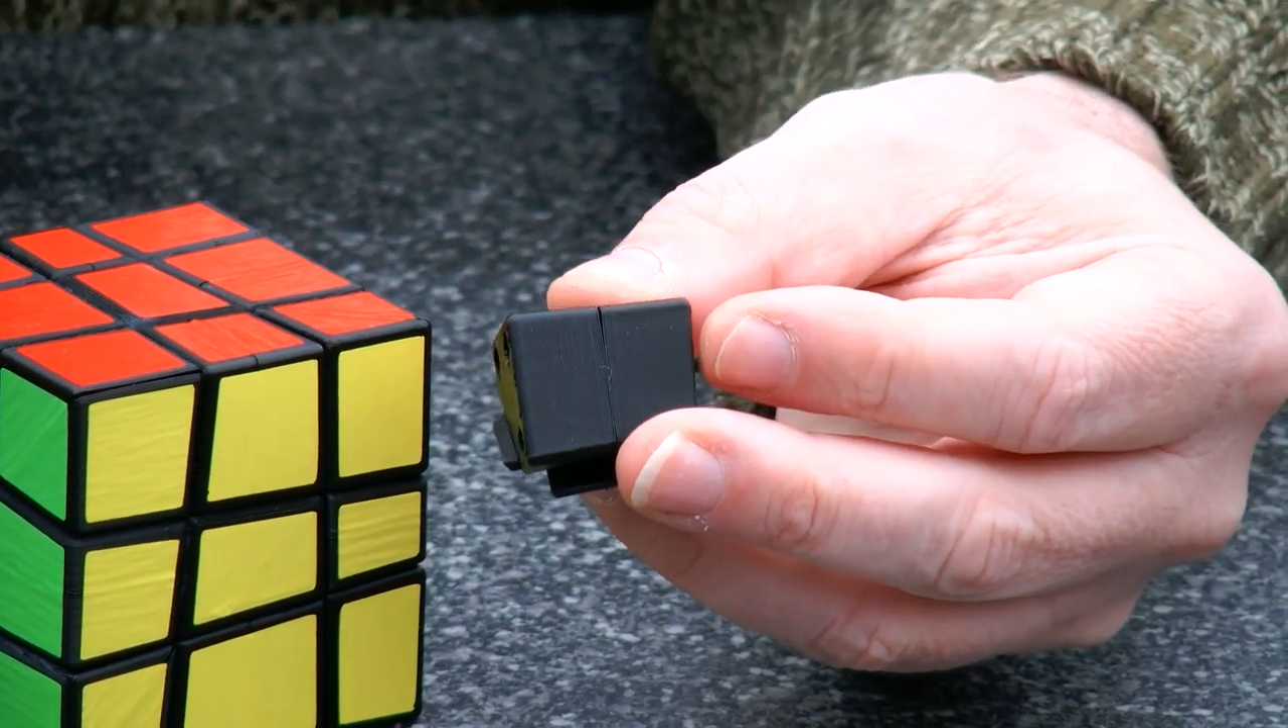But still what you are seeing here is a little crevice. So it looks a bit better, but still far from perfect.